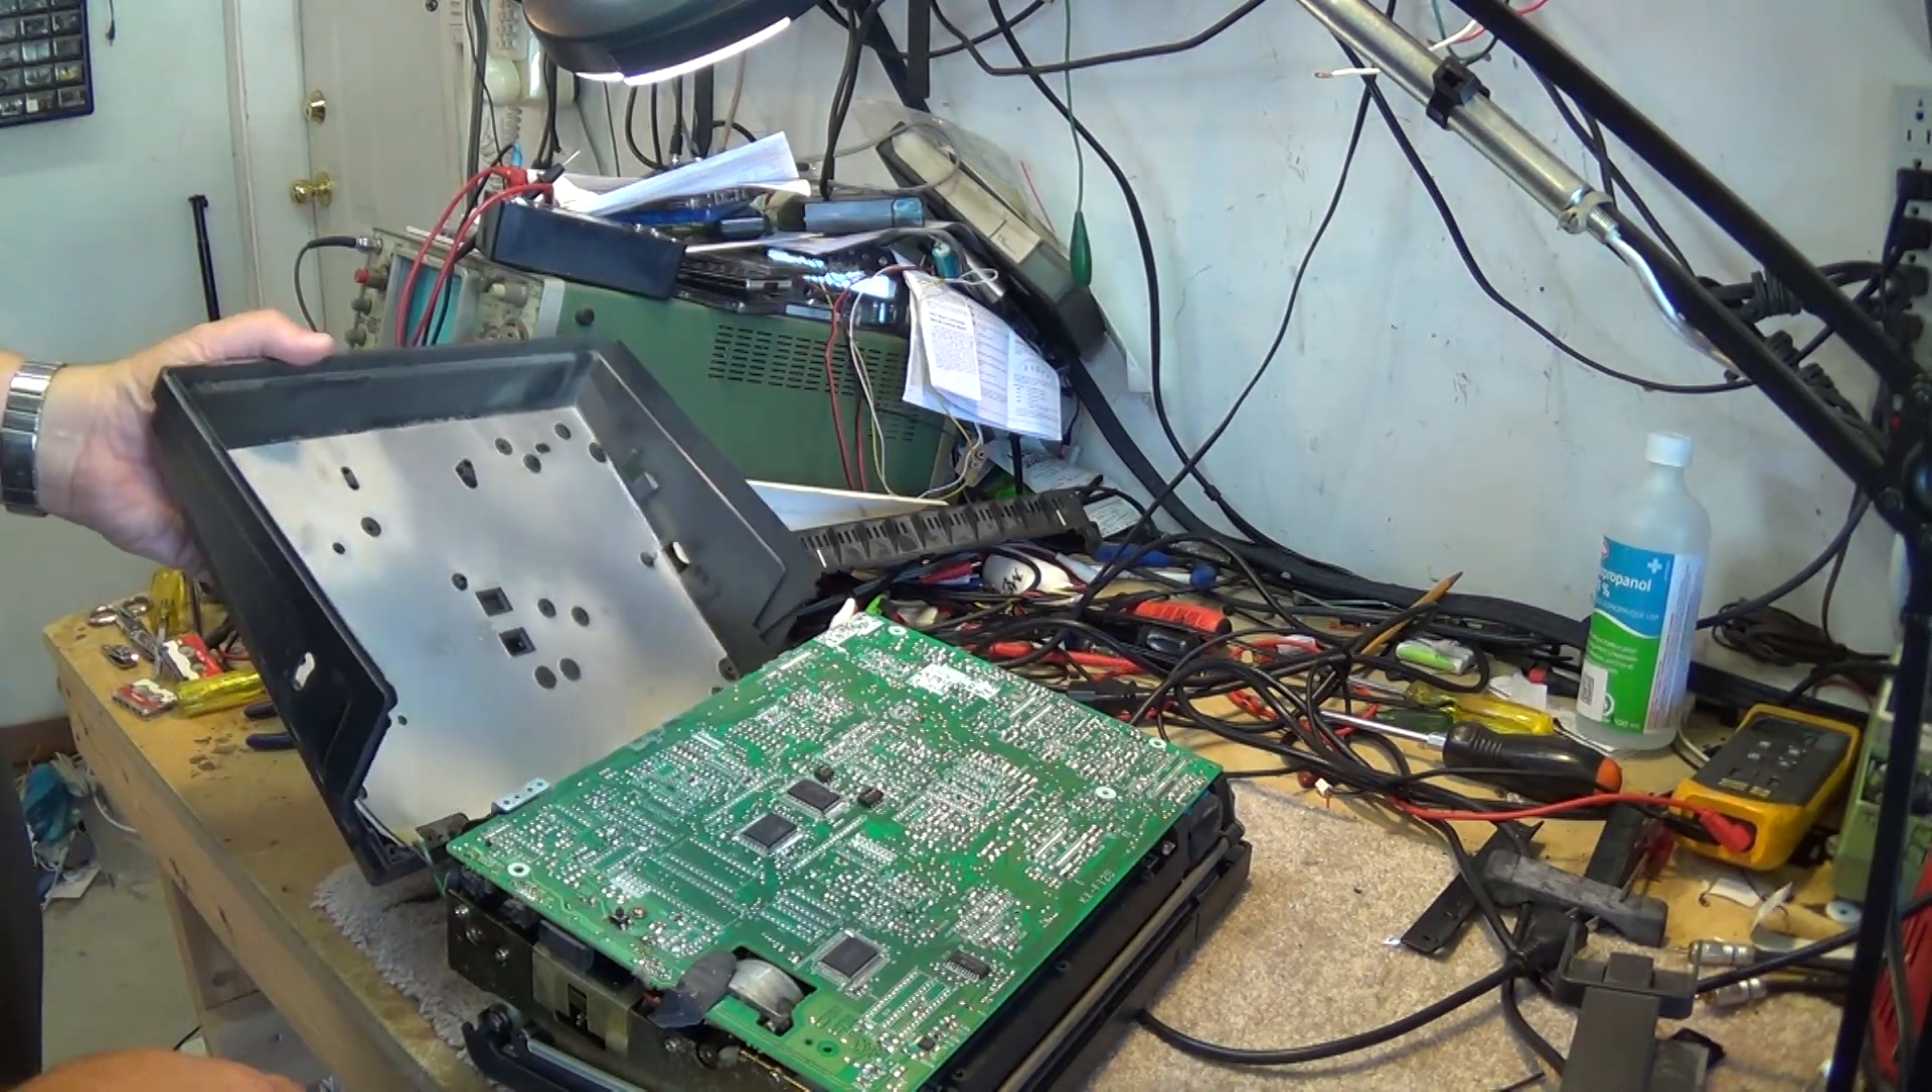There we go. Bottom cover off.